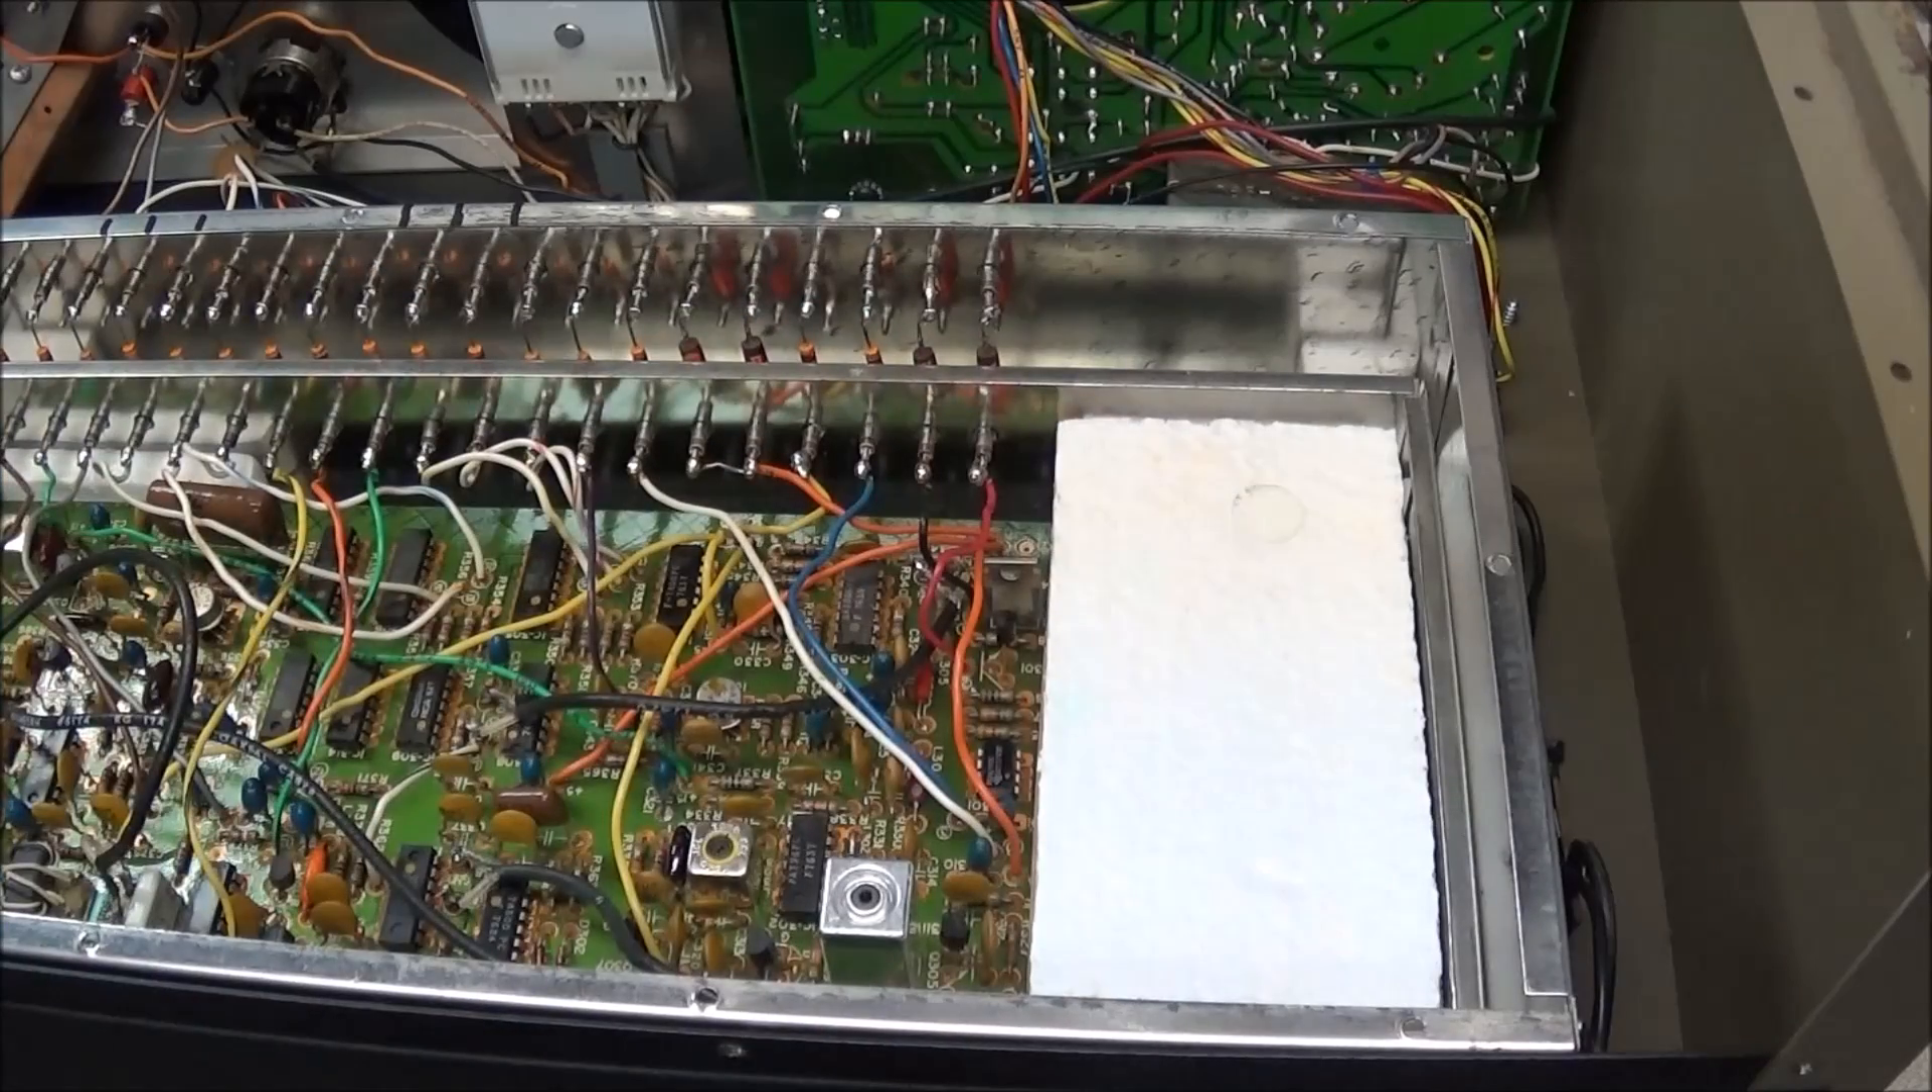All styrofoam cover is in place.